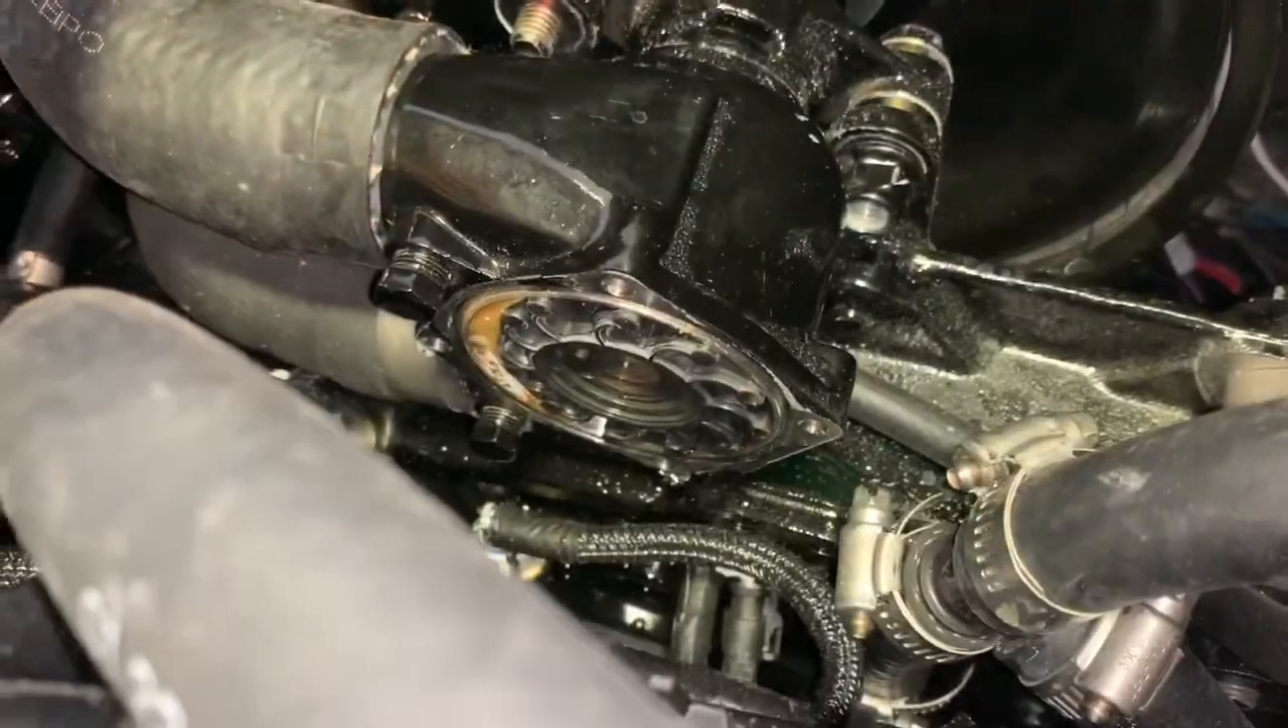Now with the cover removed, you can see the impeller just fine.